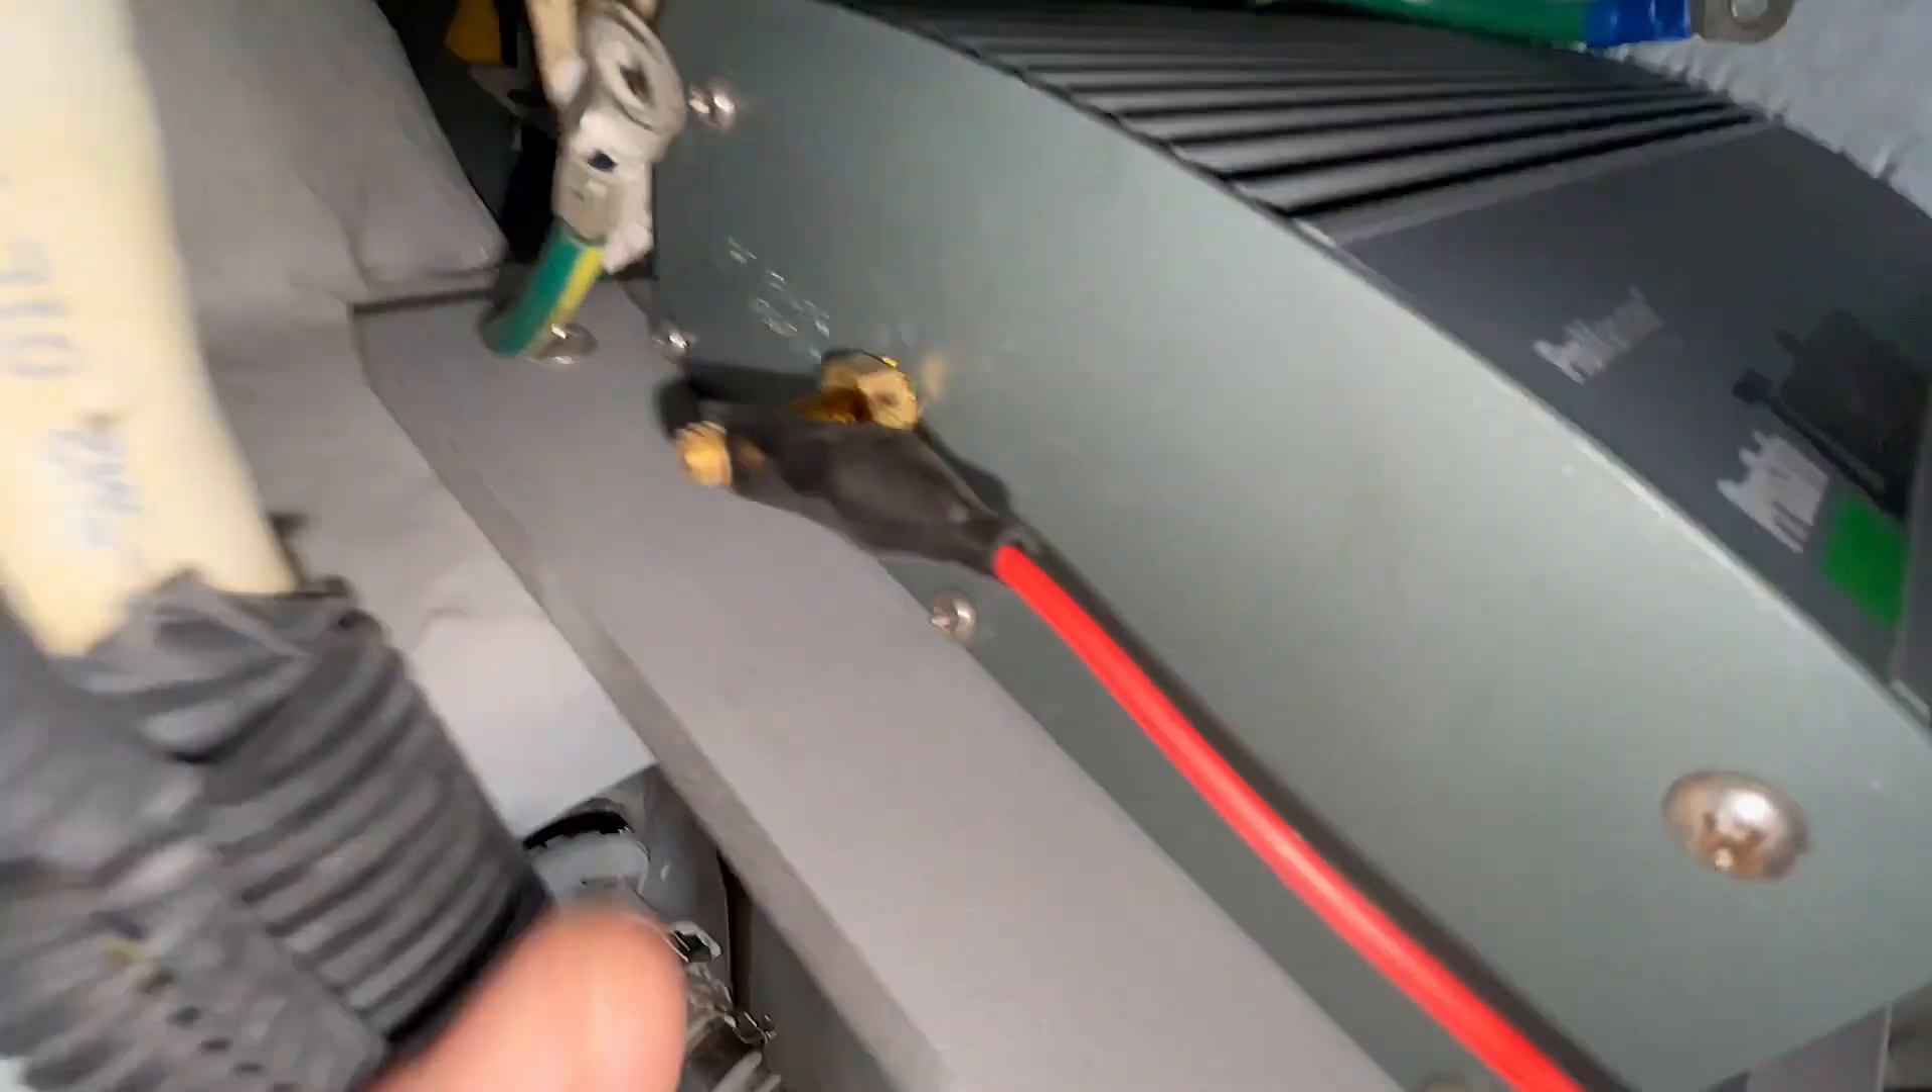Okay so we have the leads connected.